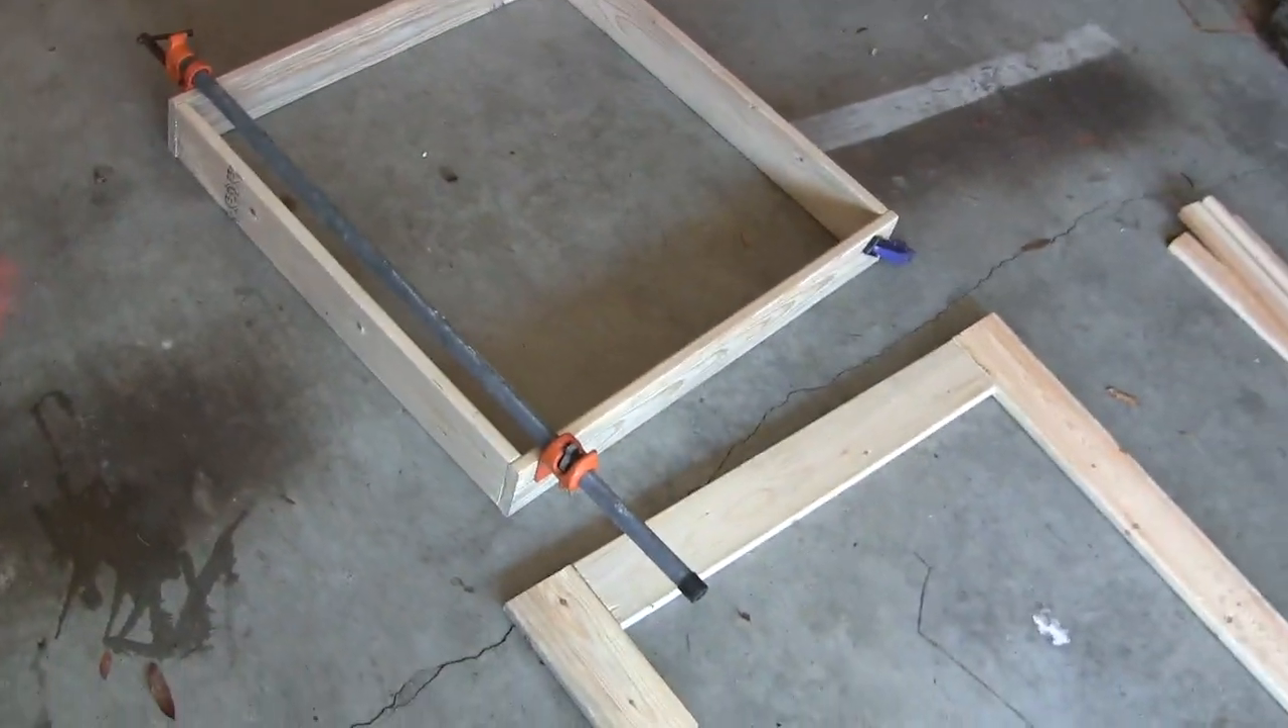Now I've got the bar clamps hooked up to the frame.